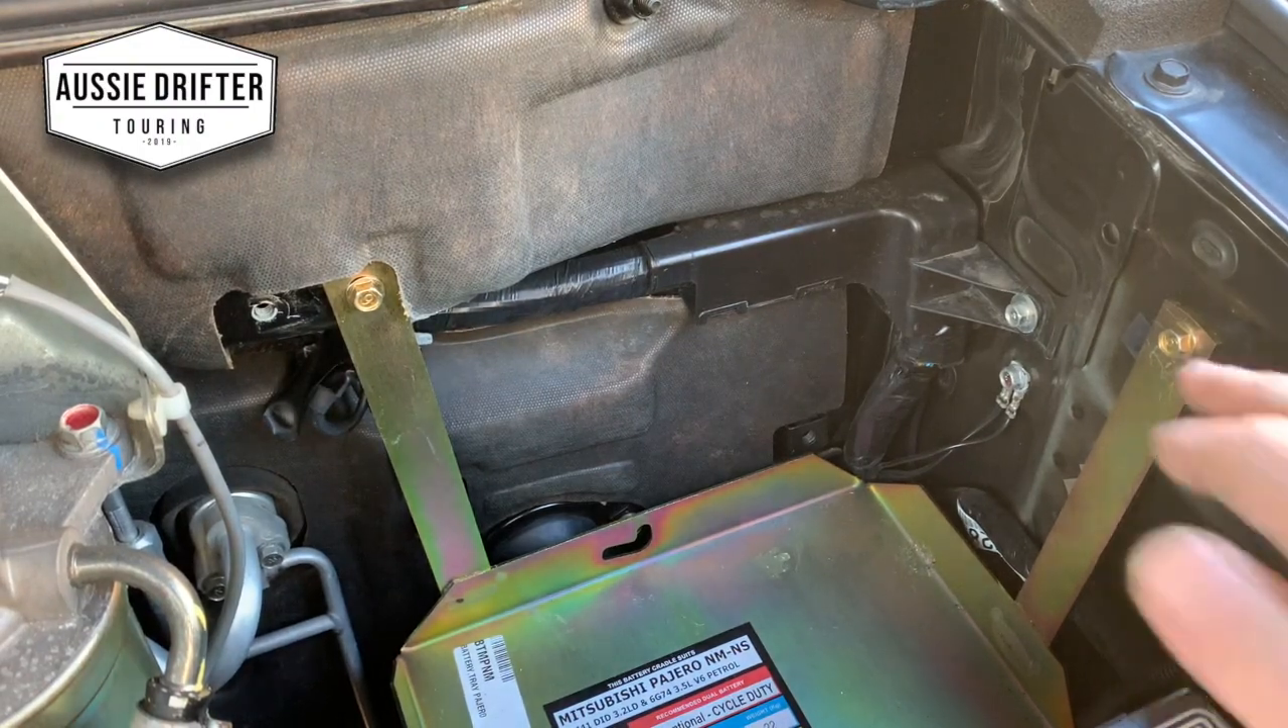Our battery tray is in position now.